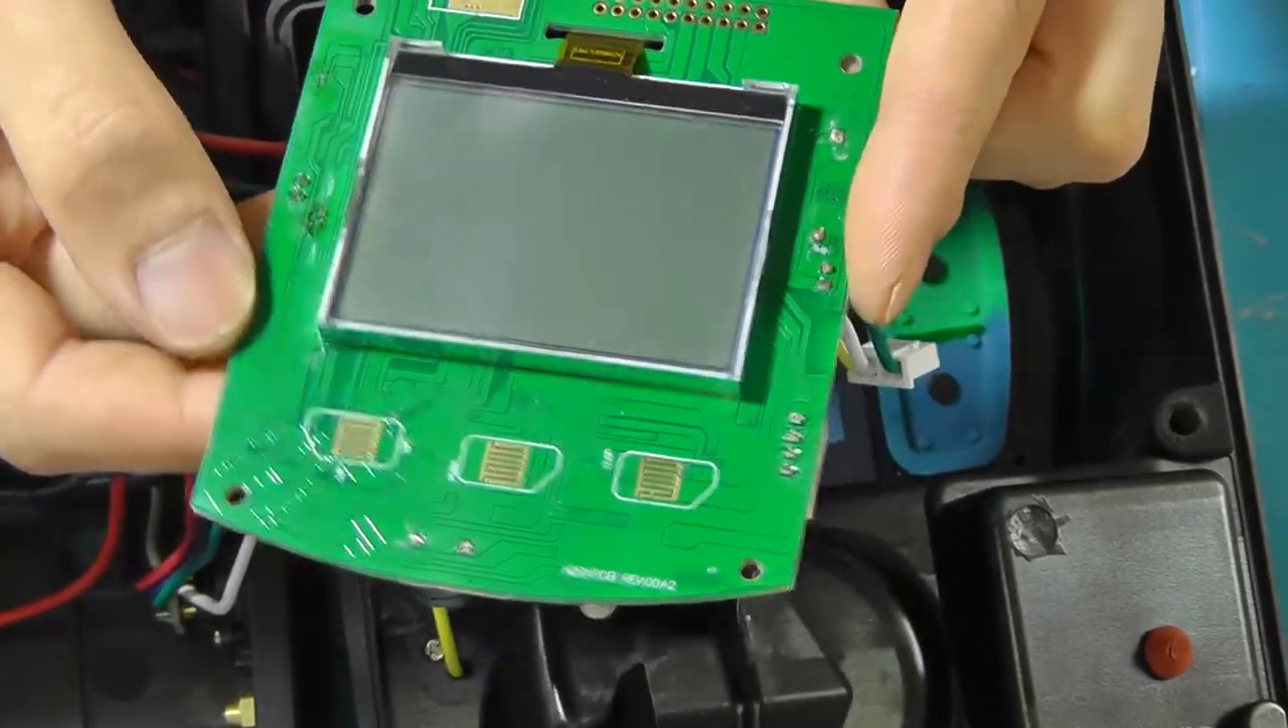There you go. So the screen is out.